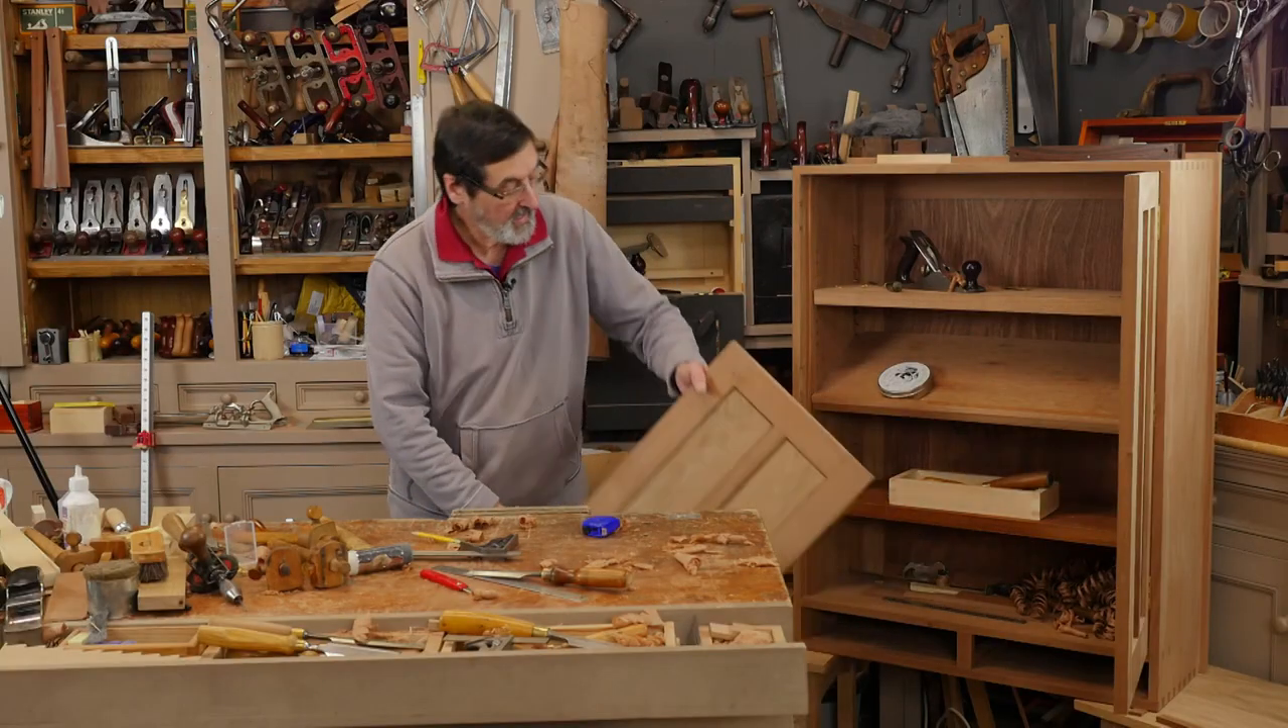There we've got safe removal of the door.